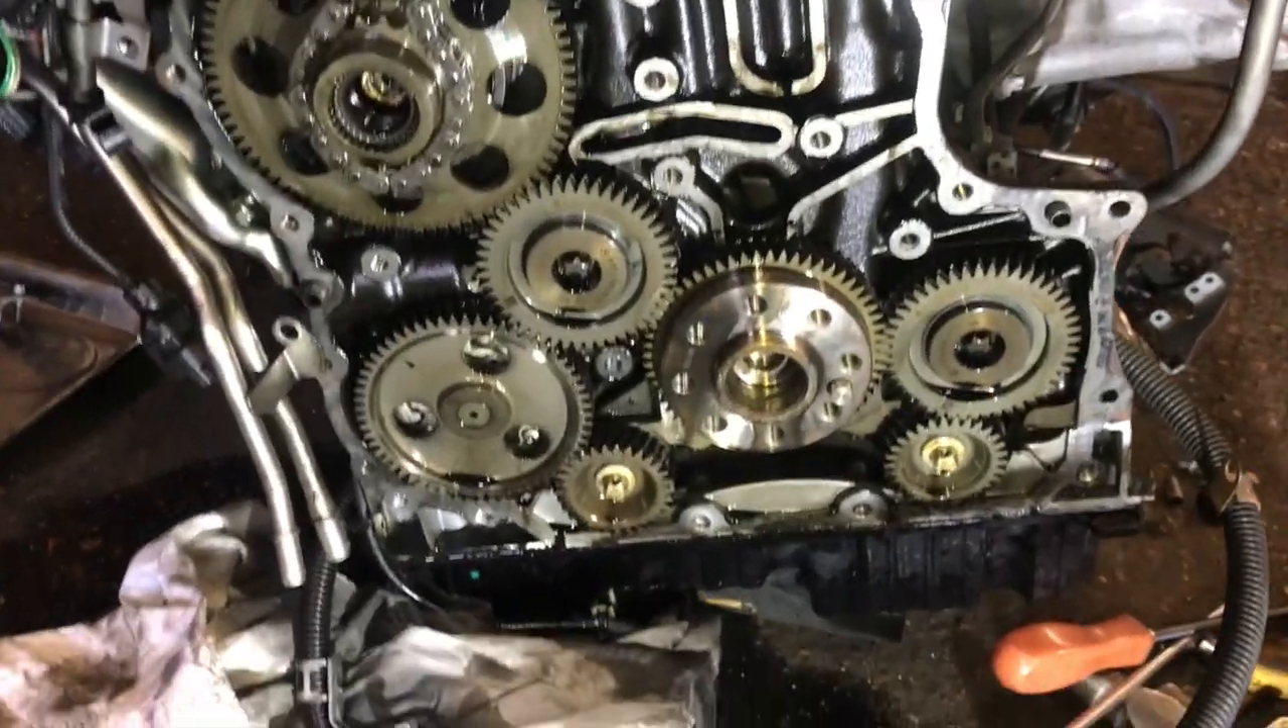Right so we have the rear cover removed and as you can see it's quite a complex gearing system on there.